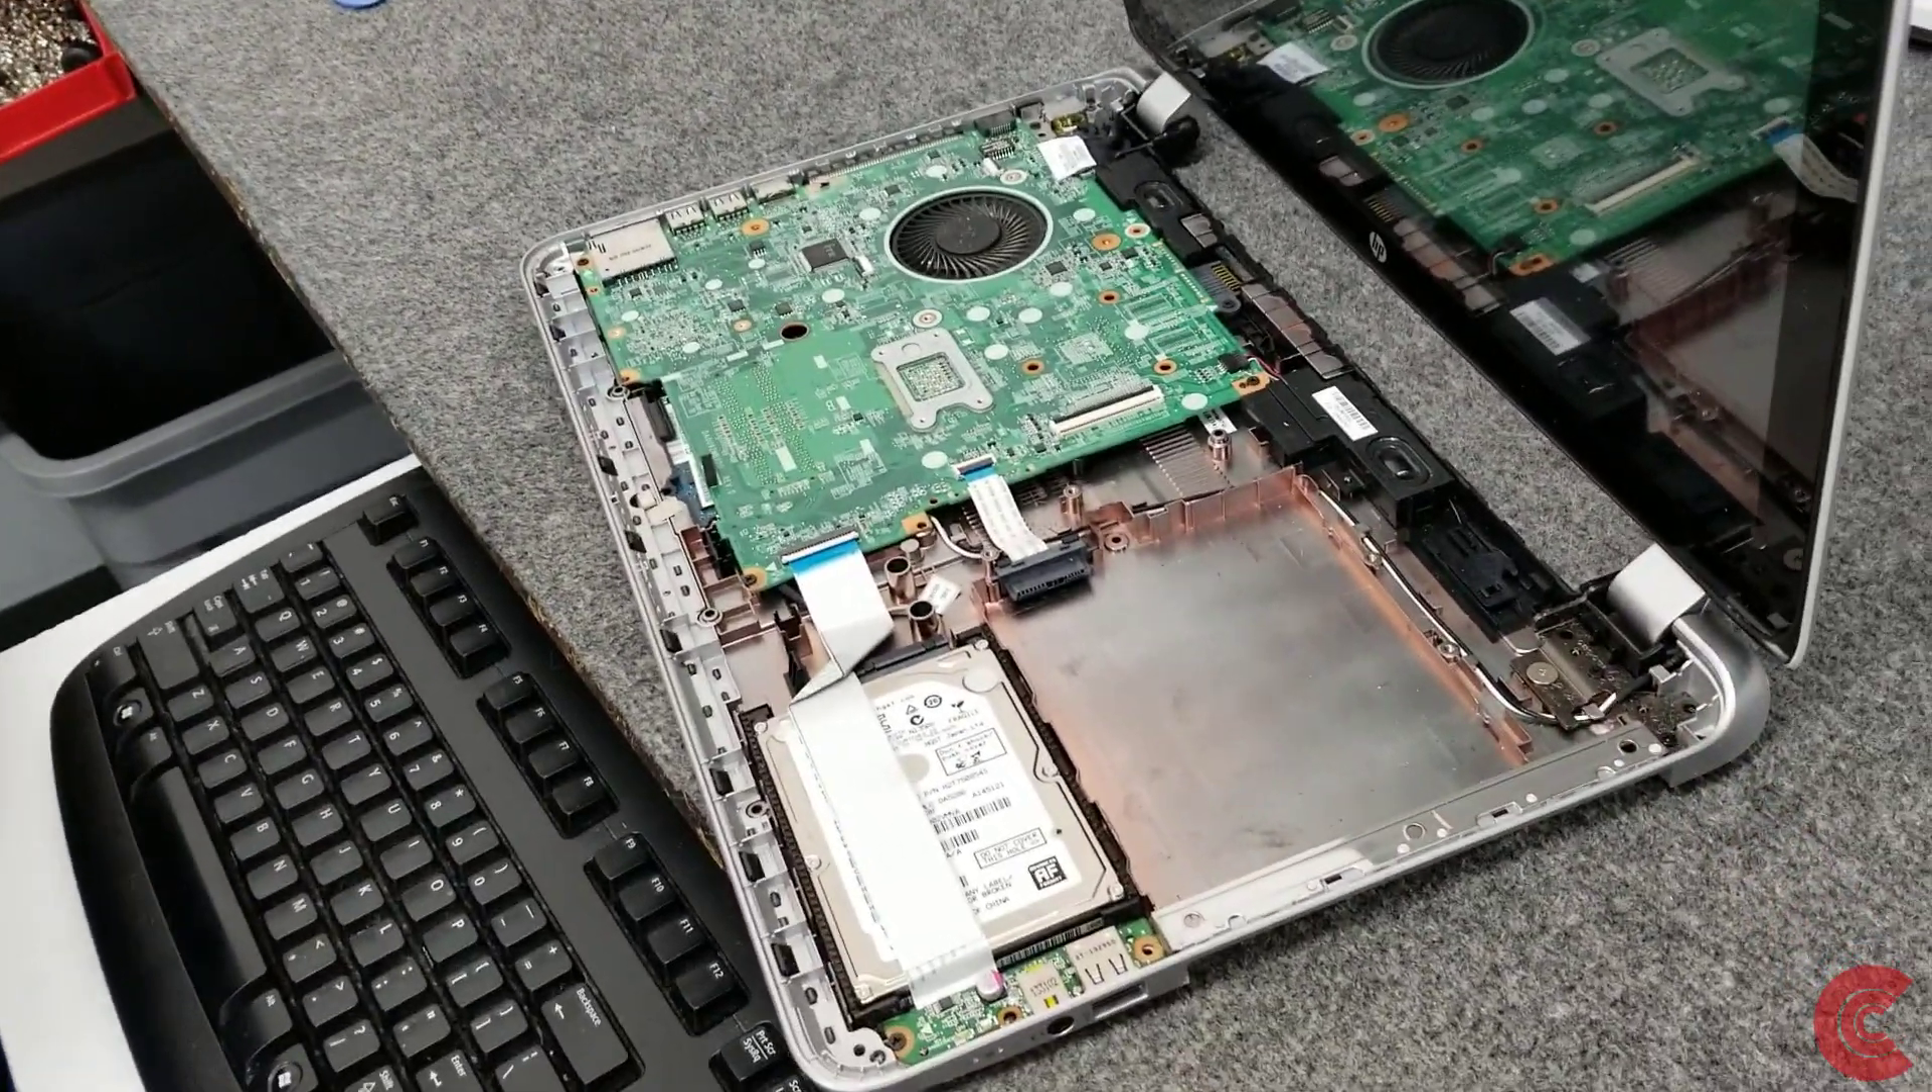So we got the whole palm rest off. Exposing everything.